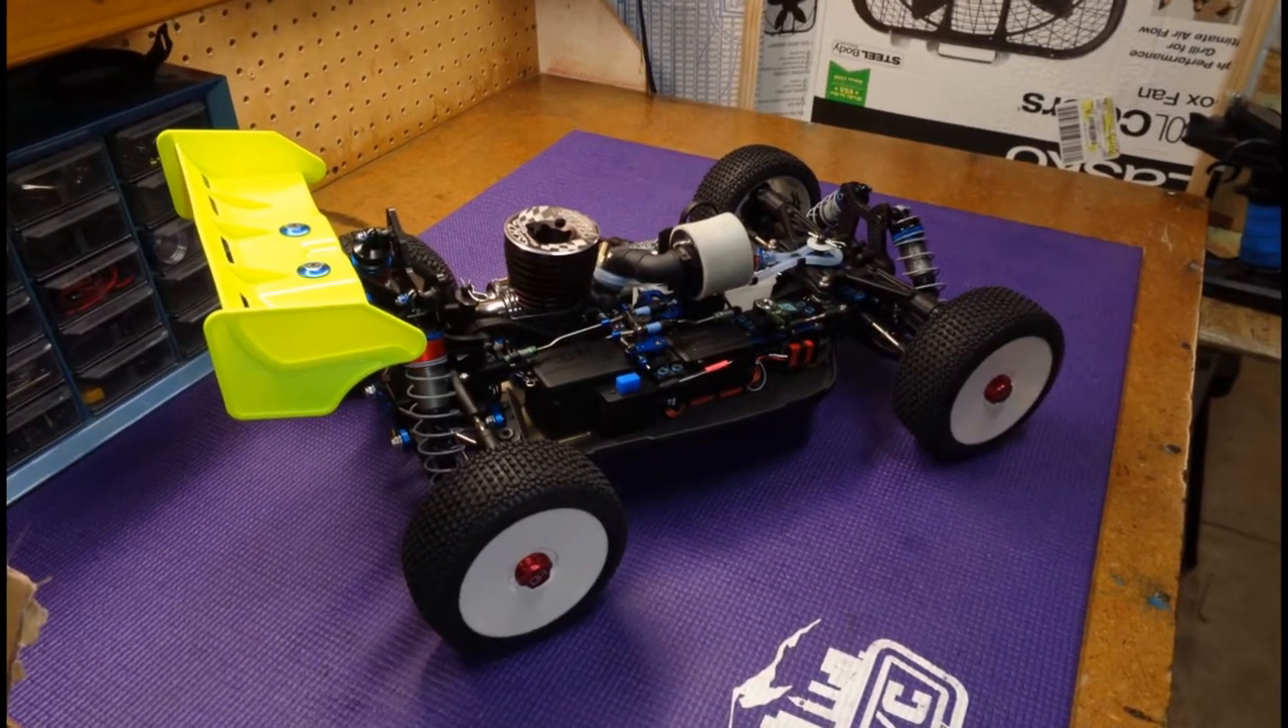Minus the body, this buggy is ready to go.